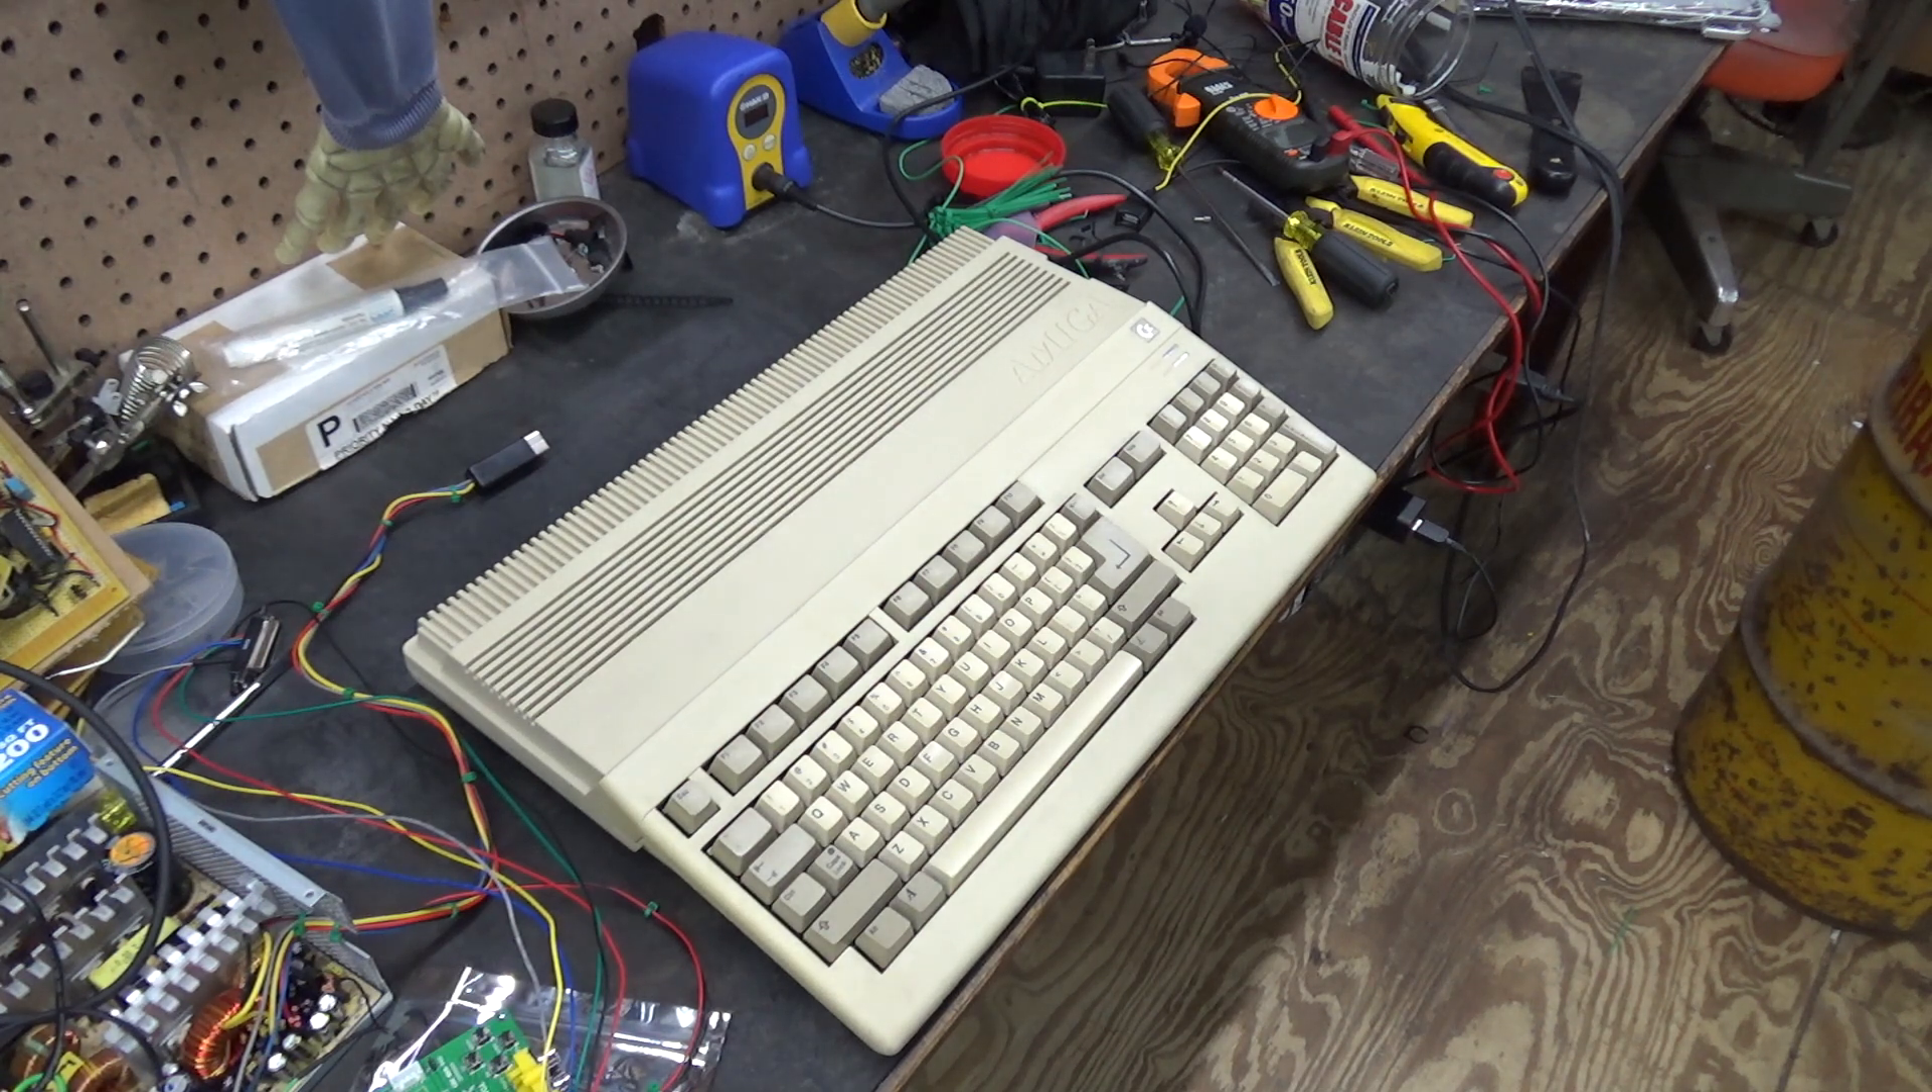I have yet to actually open up the Amiga.